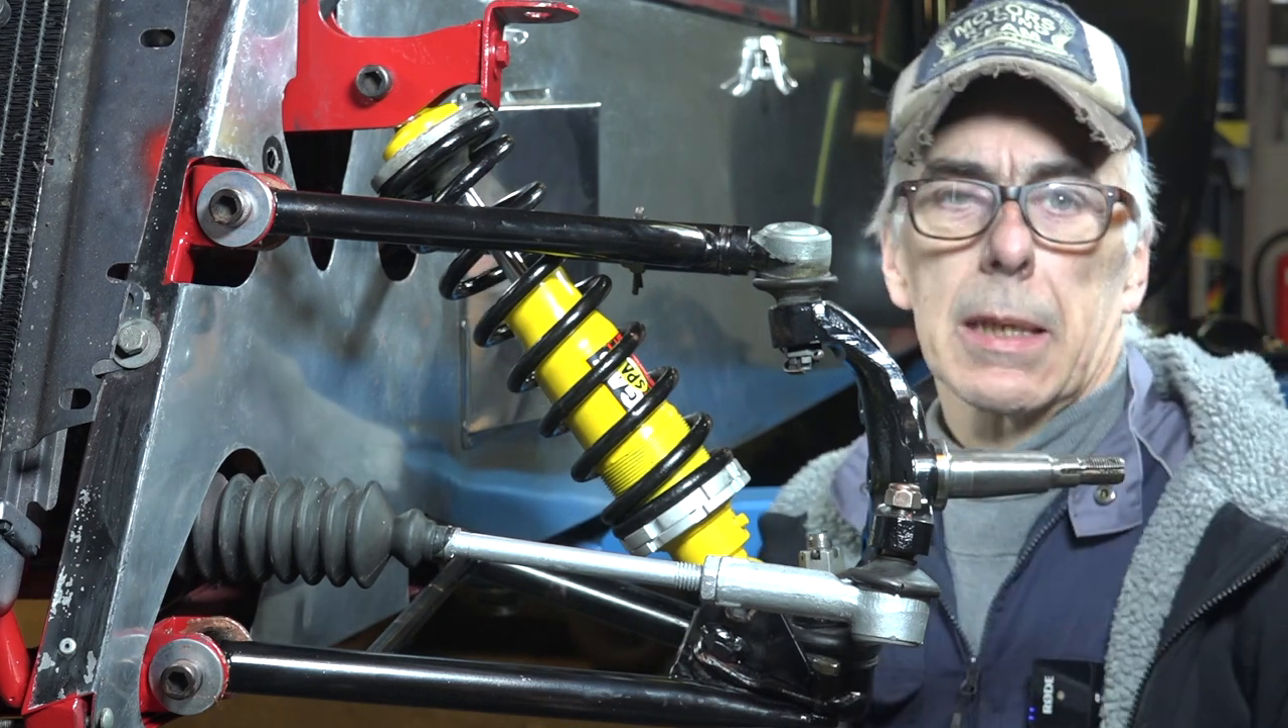So guys that should be the suspension mounted i still have to bolt it all then torque it all down and then we start mounting the wheel hub and the disc.